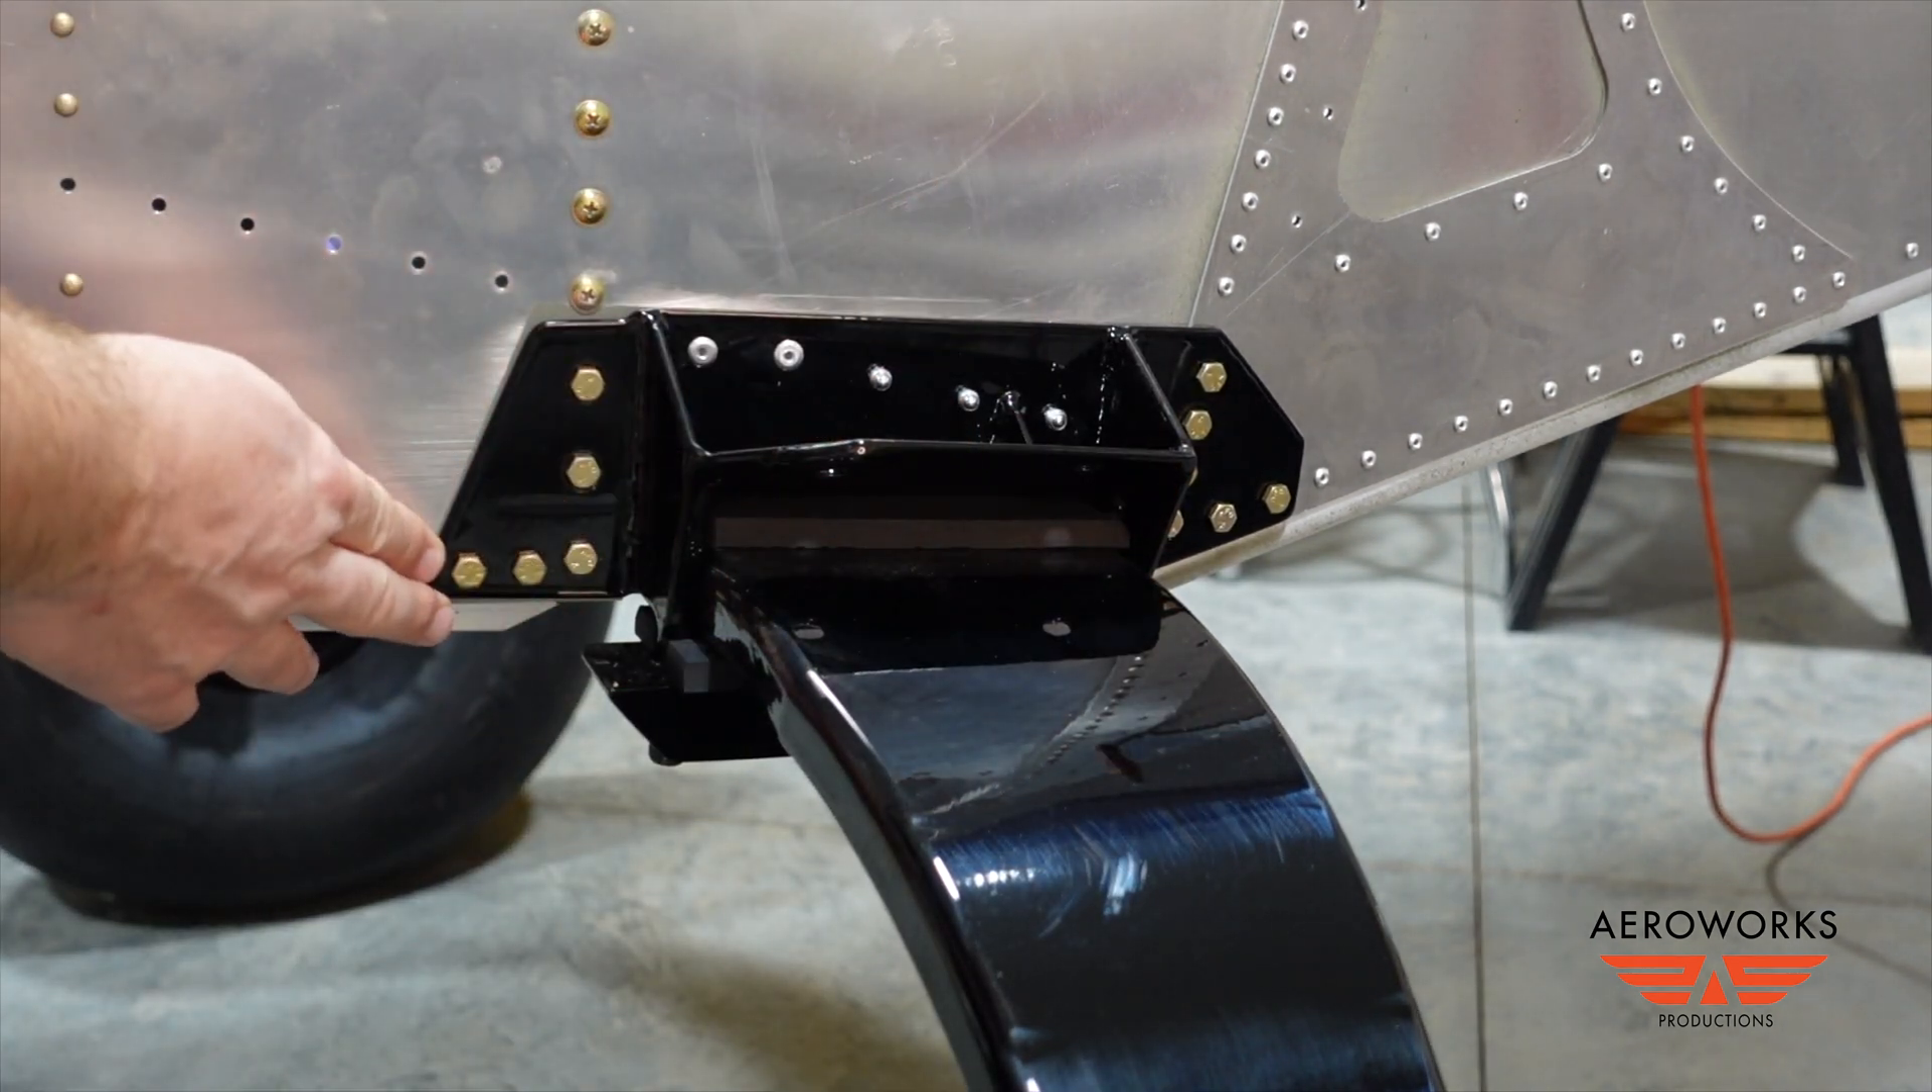So let's take a closer look up at the gear and strut bracket all installed.